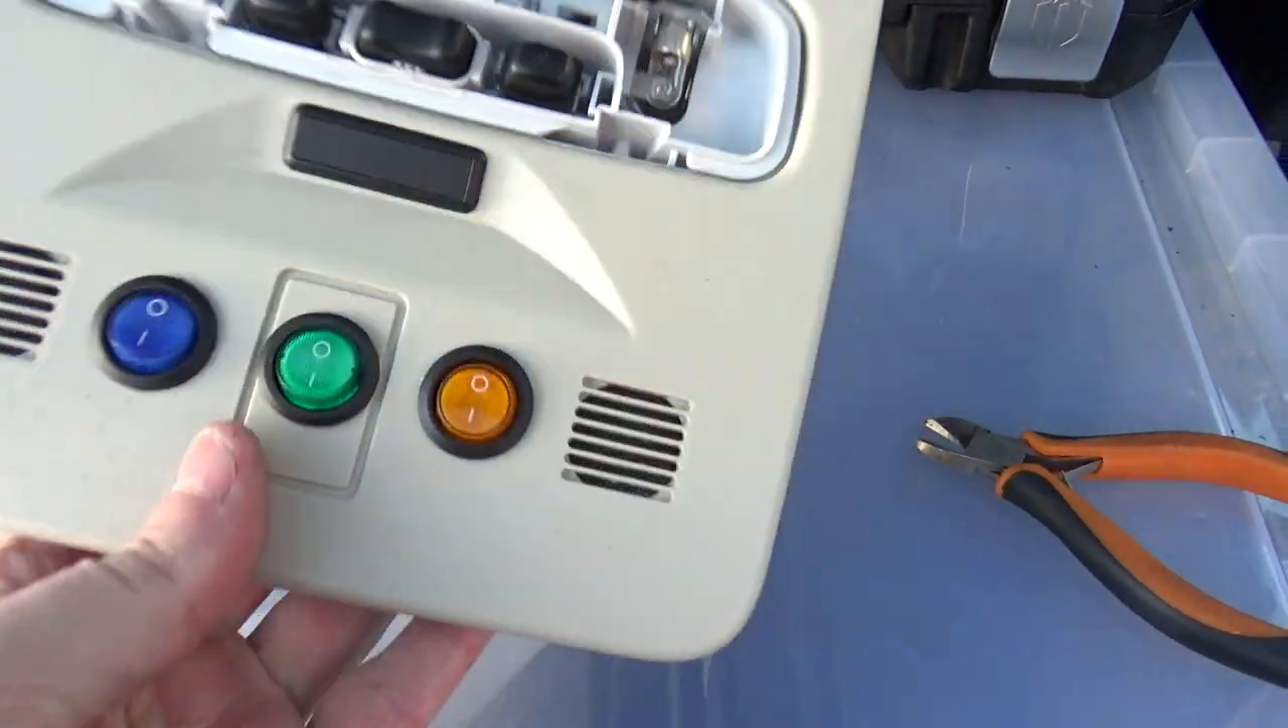I've drilled a 20 millimeter hole here and I've put in the green switch okay so that looks pretty good.